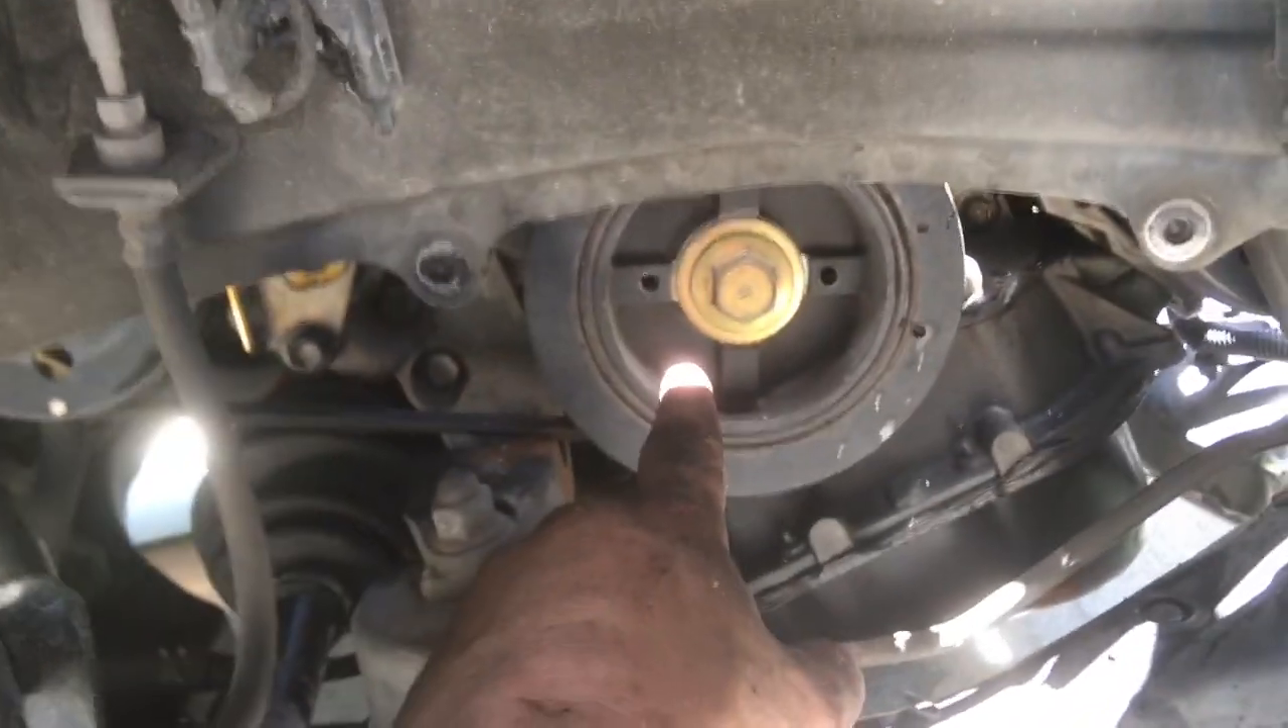All right with the cover off we expose our our harmonic balancer and so we need to take this off.